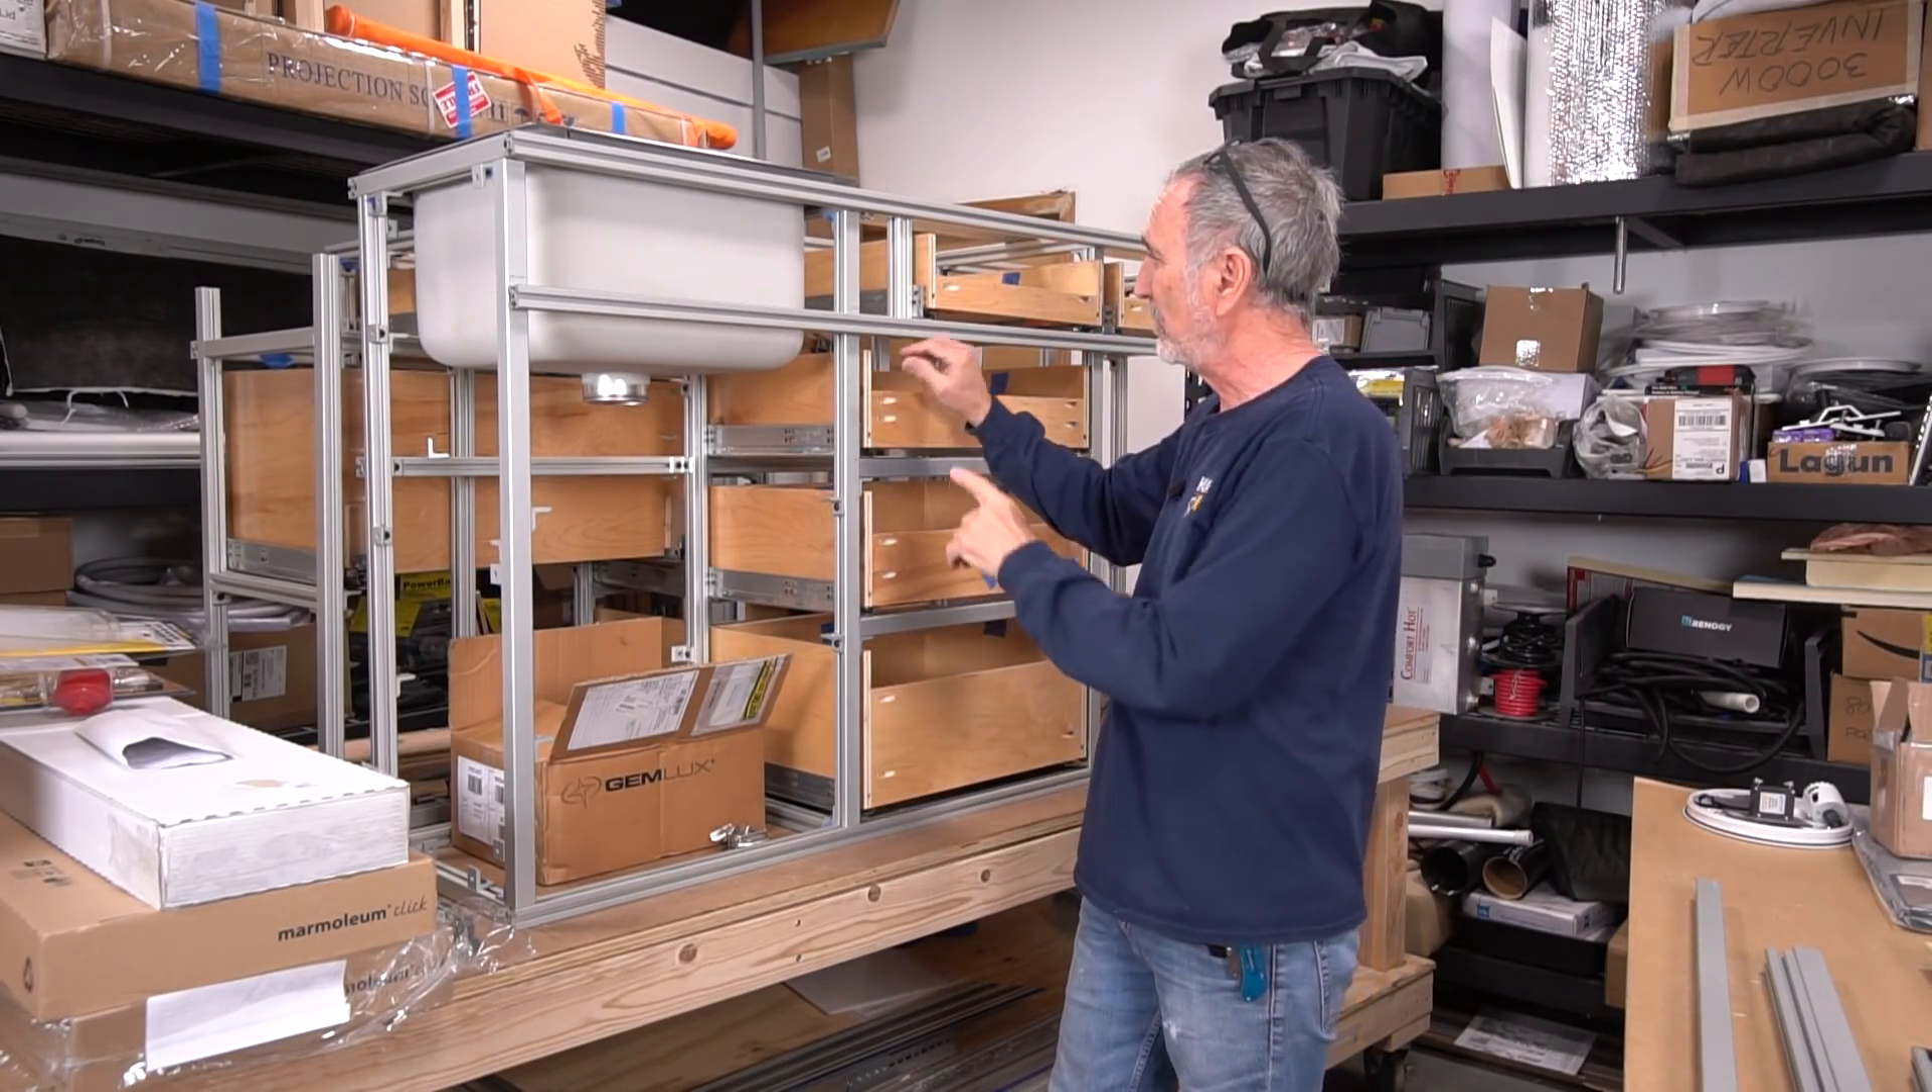This is half inch pre-finished maple and these drawer boxes are now waiting for their drawer faces.